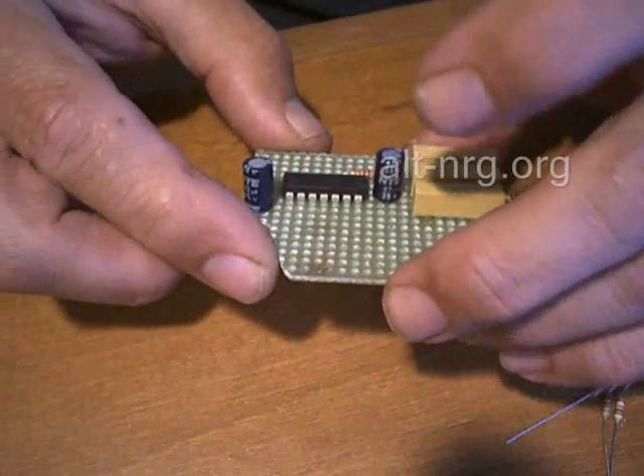These are the two electrolytic capacitors. I've already assembled those.